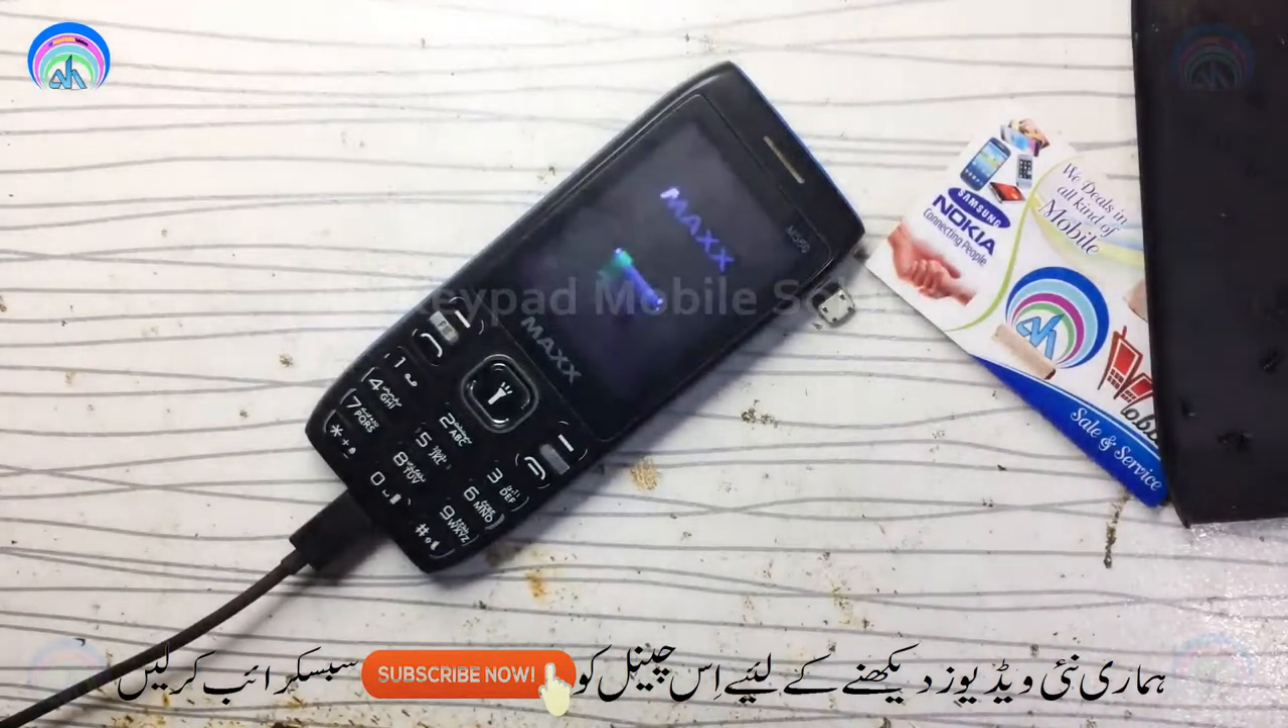یہ میں نے چارجنگ جیک لگا دیا ہے اور پلاگ ان کر دی ہے۔